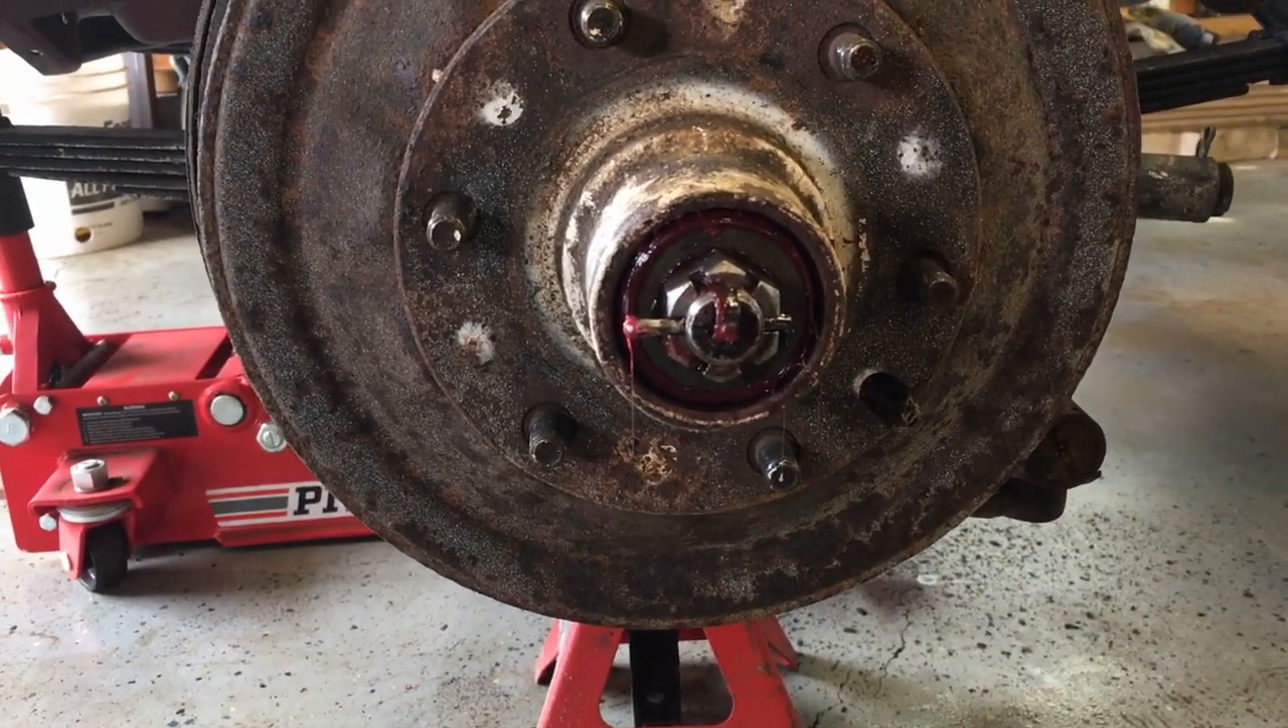I just popped the, uh, cap off. The center cap off the front left tire.